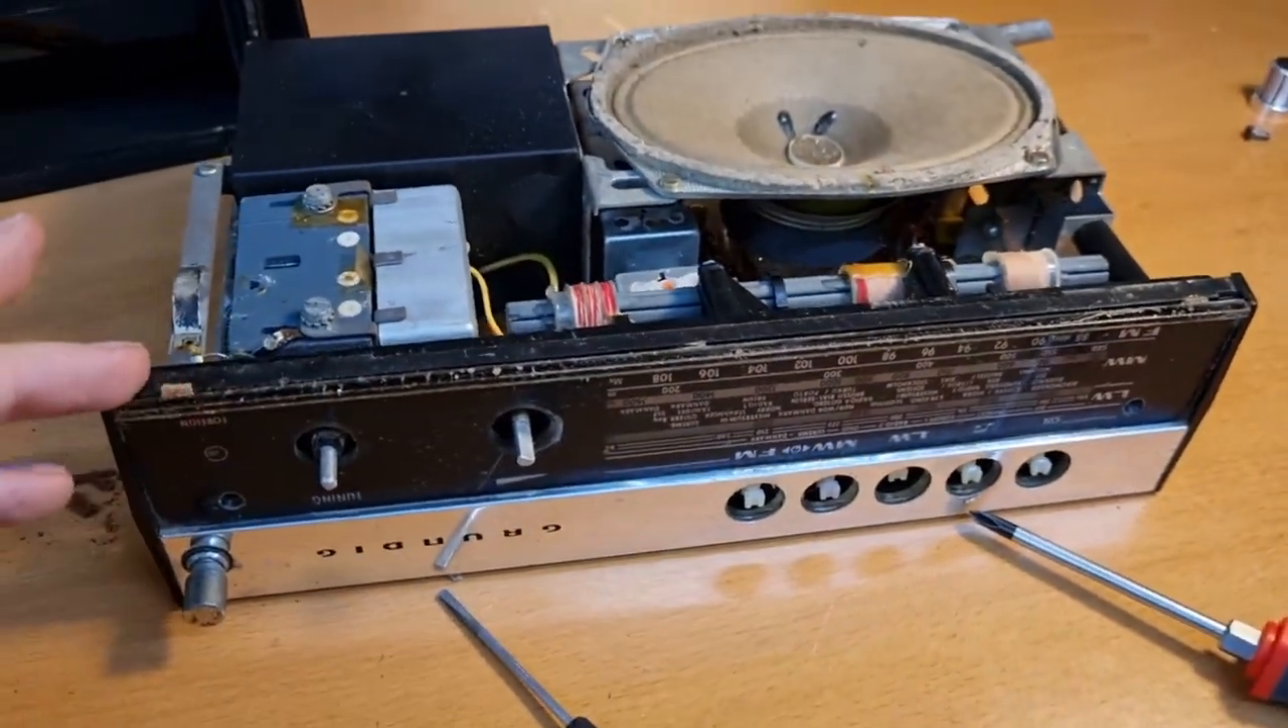I also removed all the knobs they just pop off quite easily.